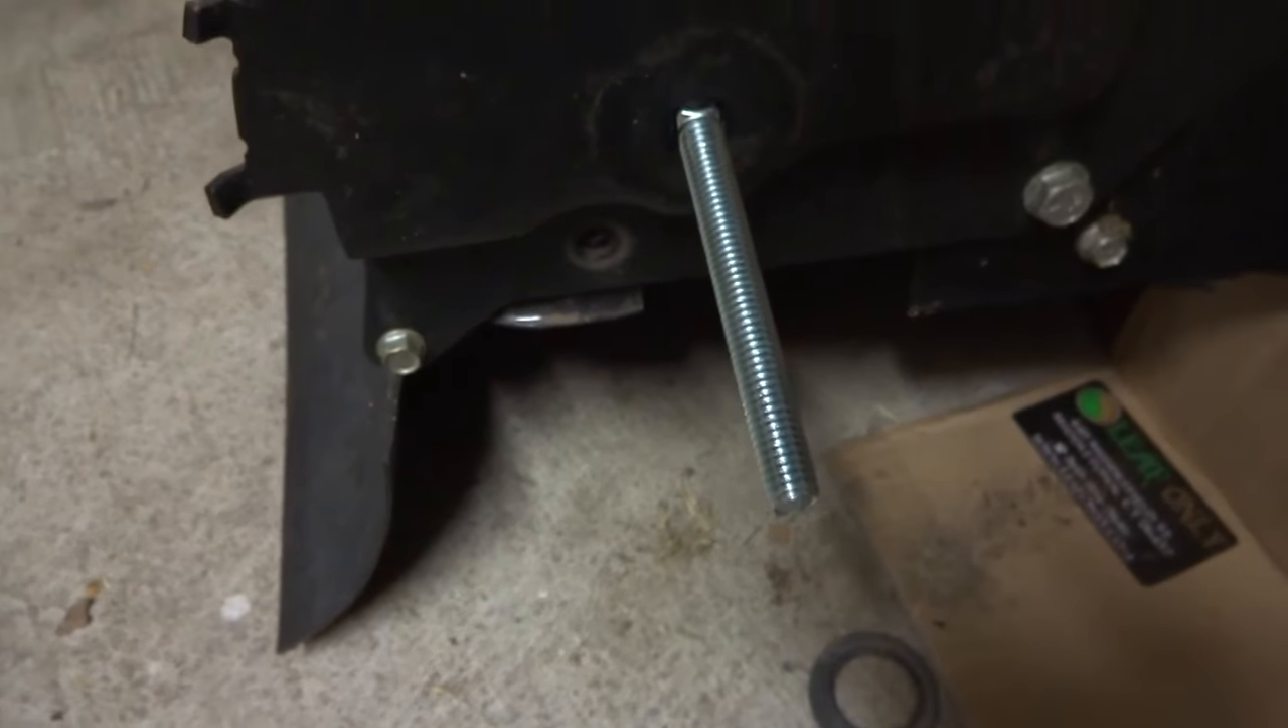Now we got our big bolt in there.